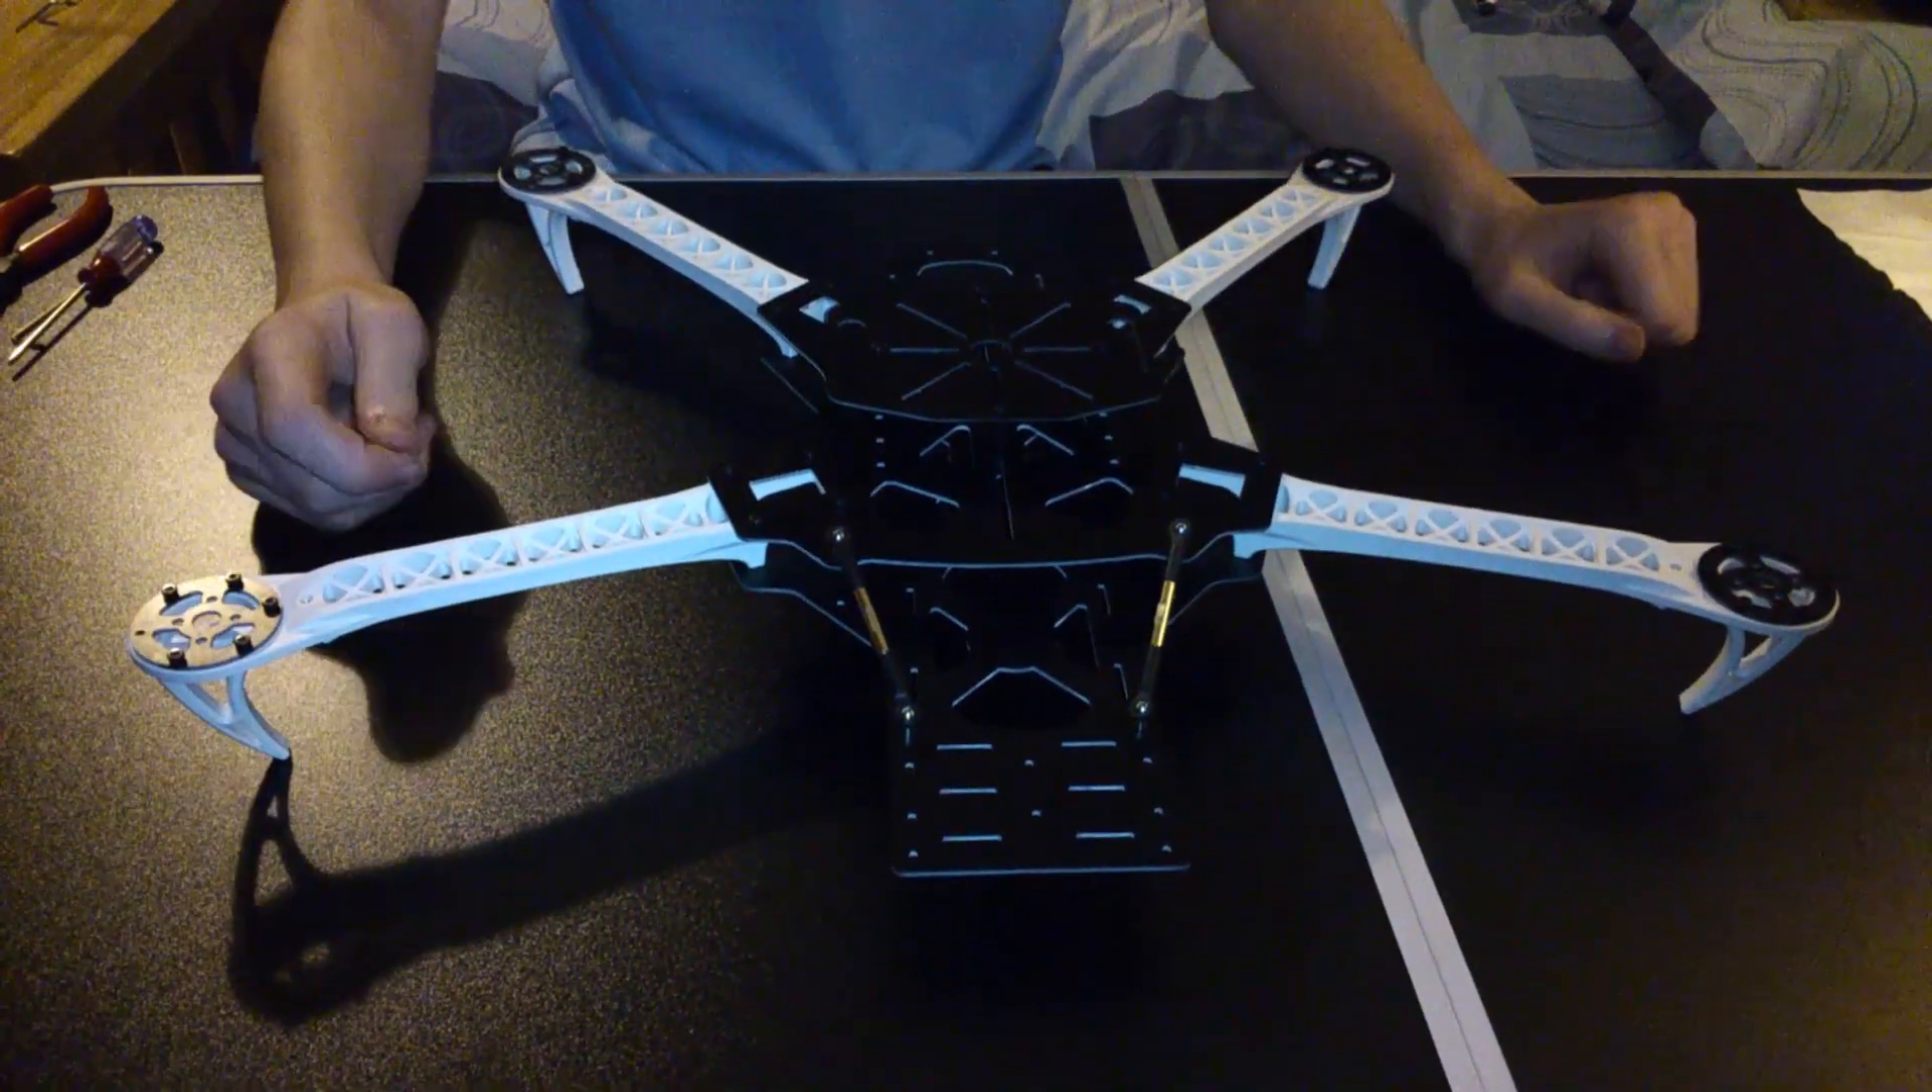So um yeah that is the whole frame complete for your dead cat.